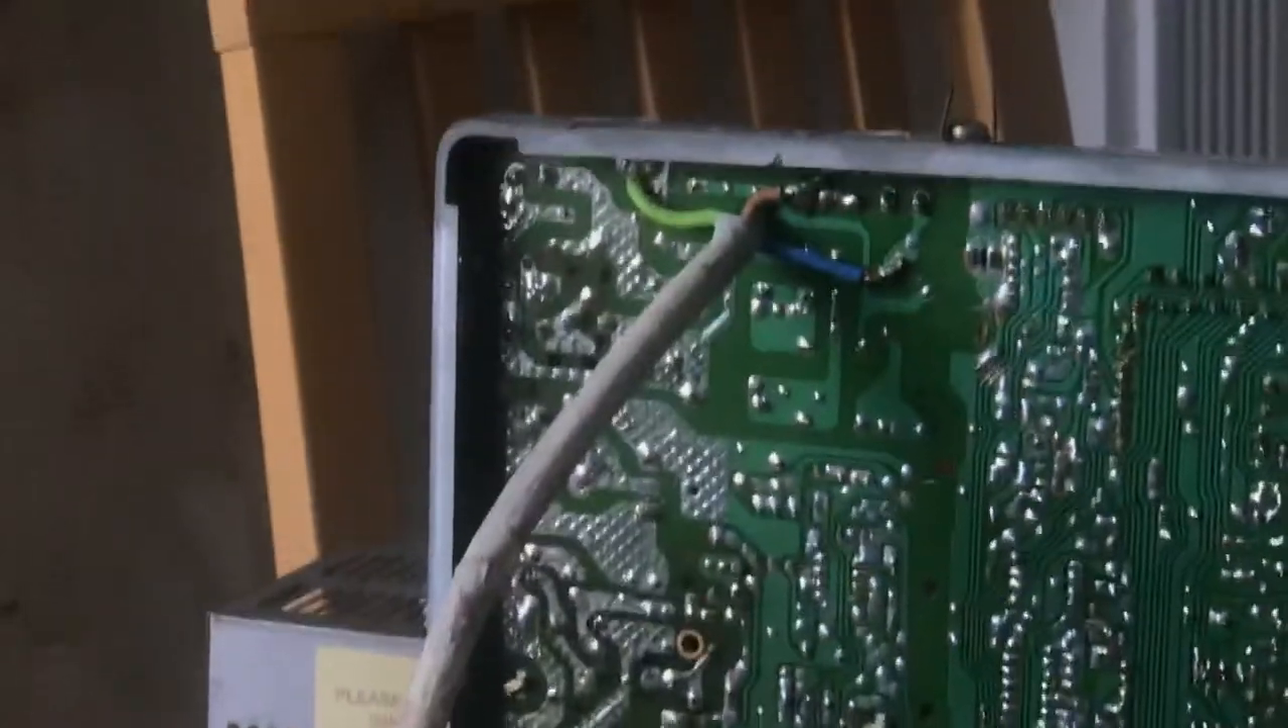I've just hardwired my ac now to a normal three core cable.